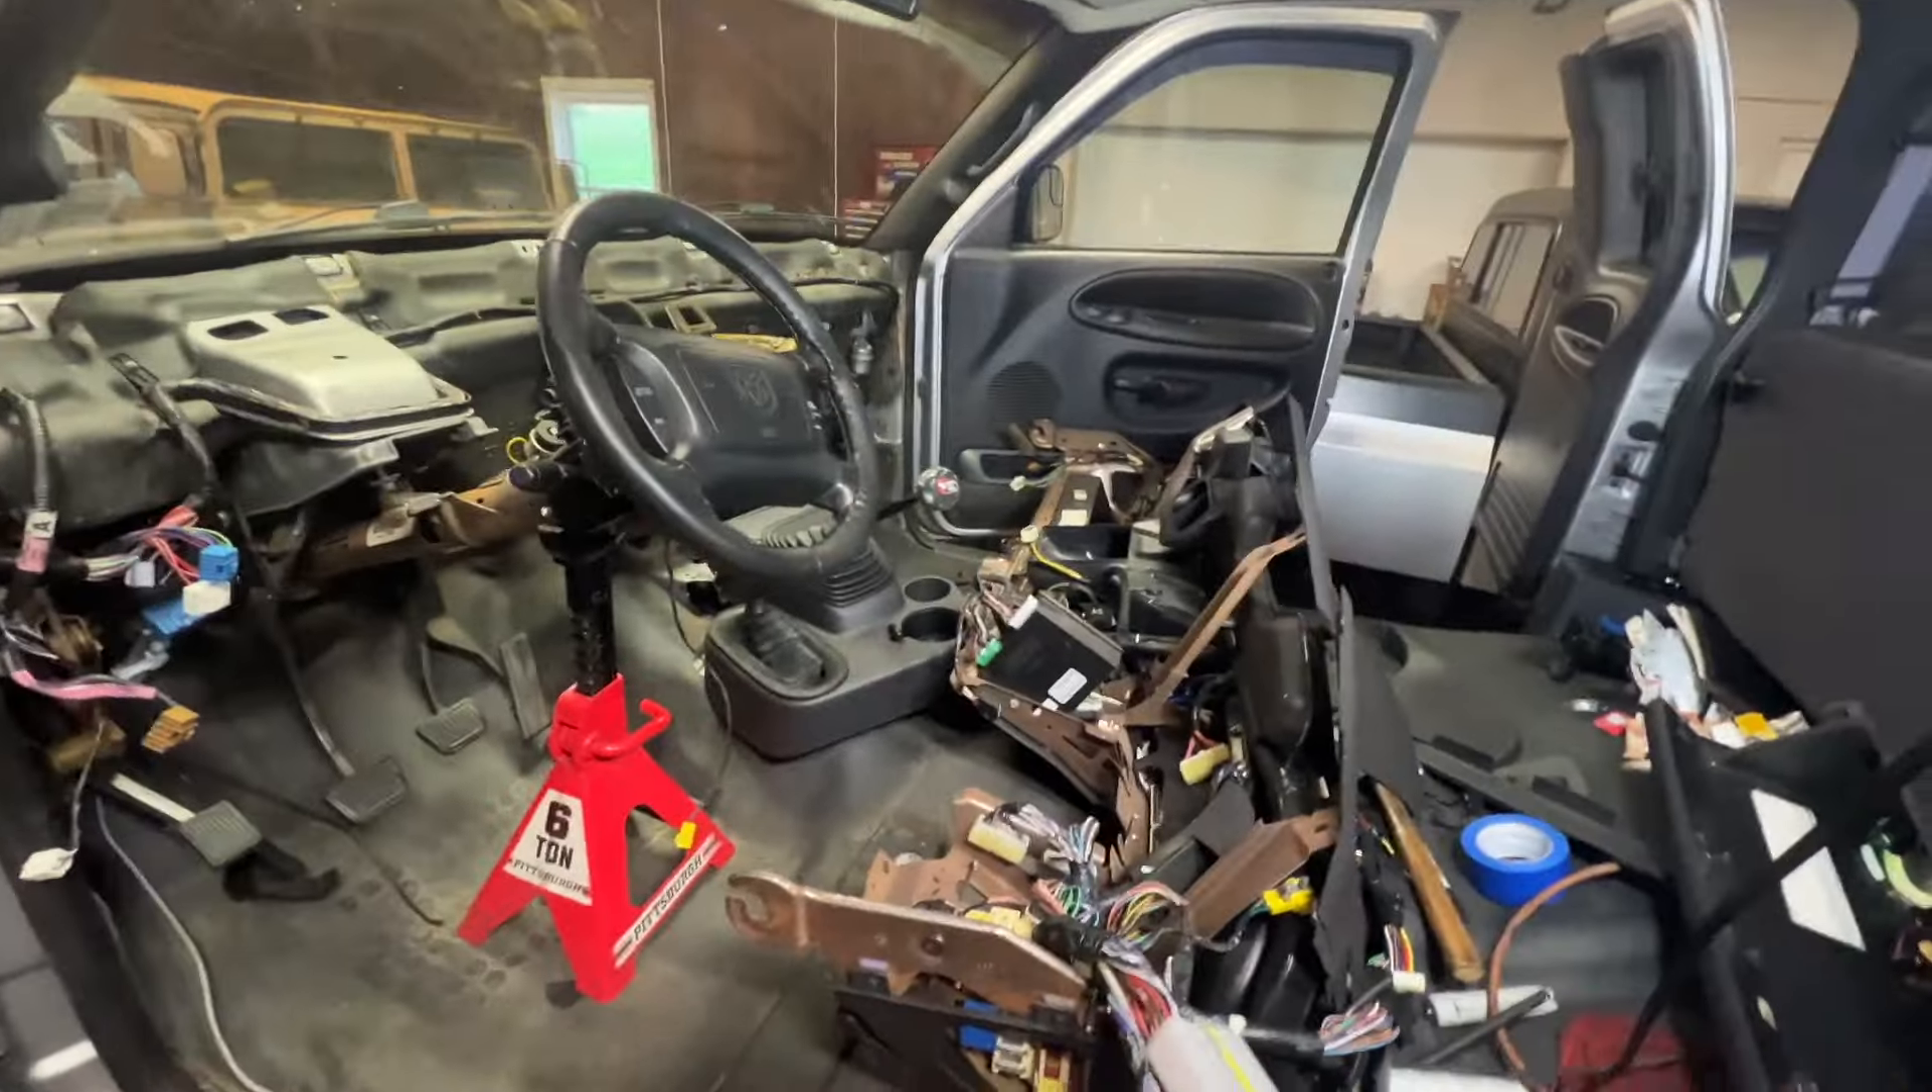But now the dash is completely out.